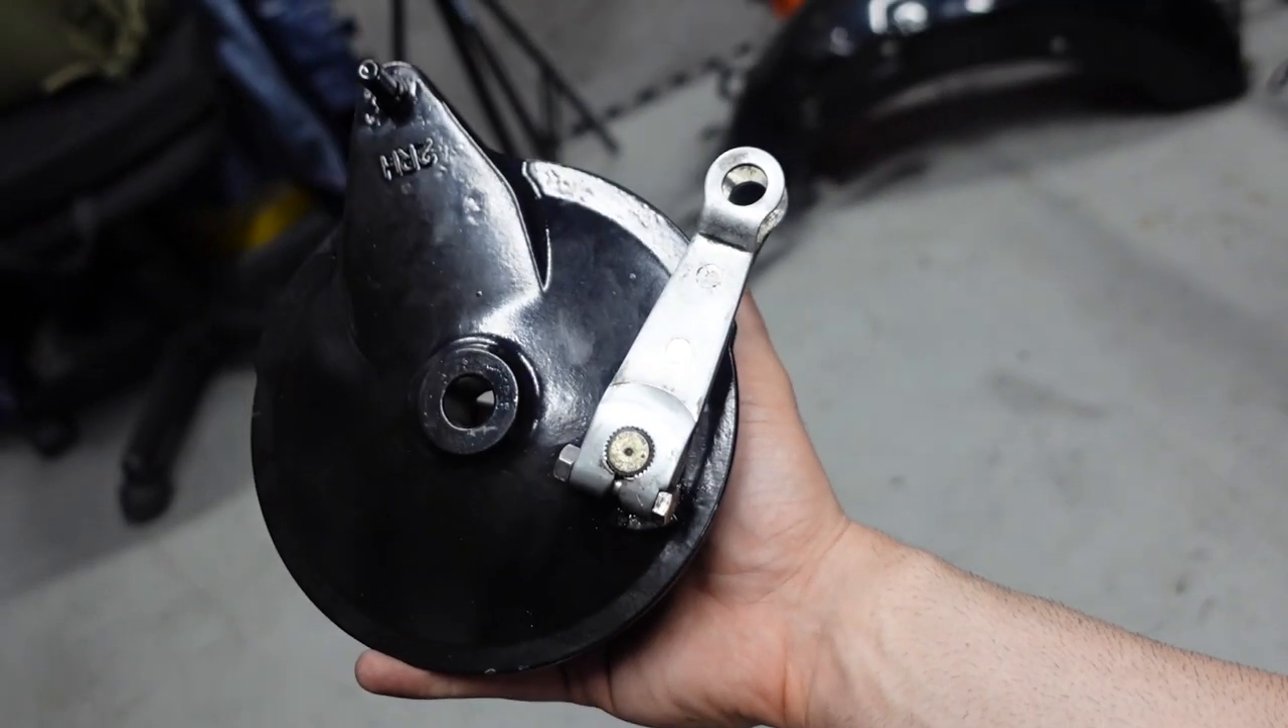So I got the brake lever on the brake shoe cover.